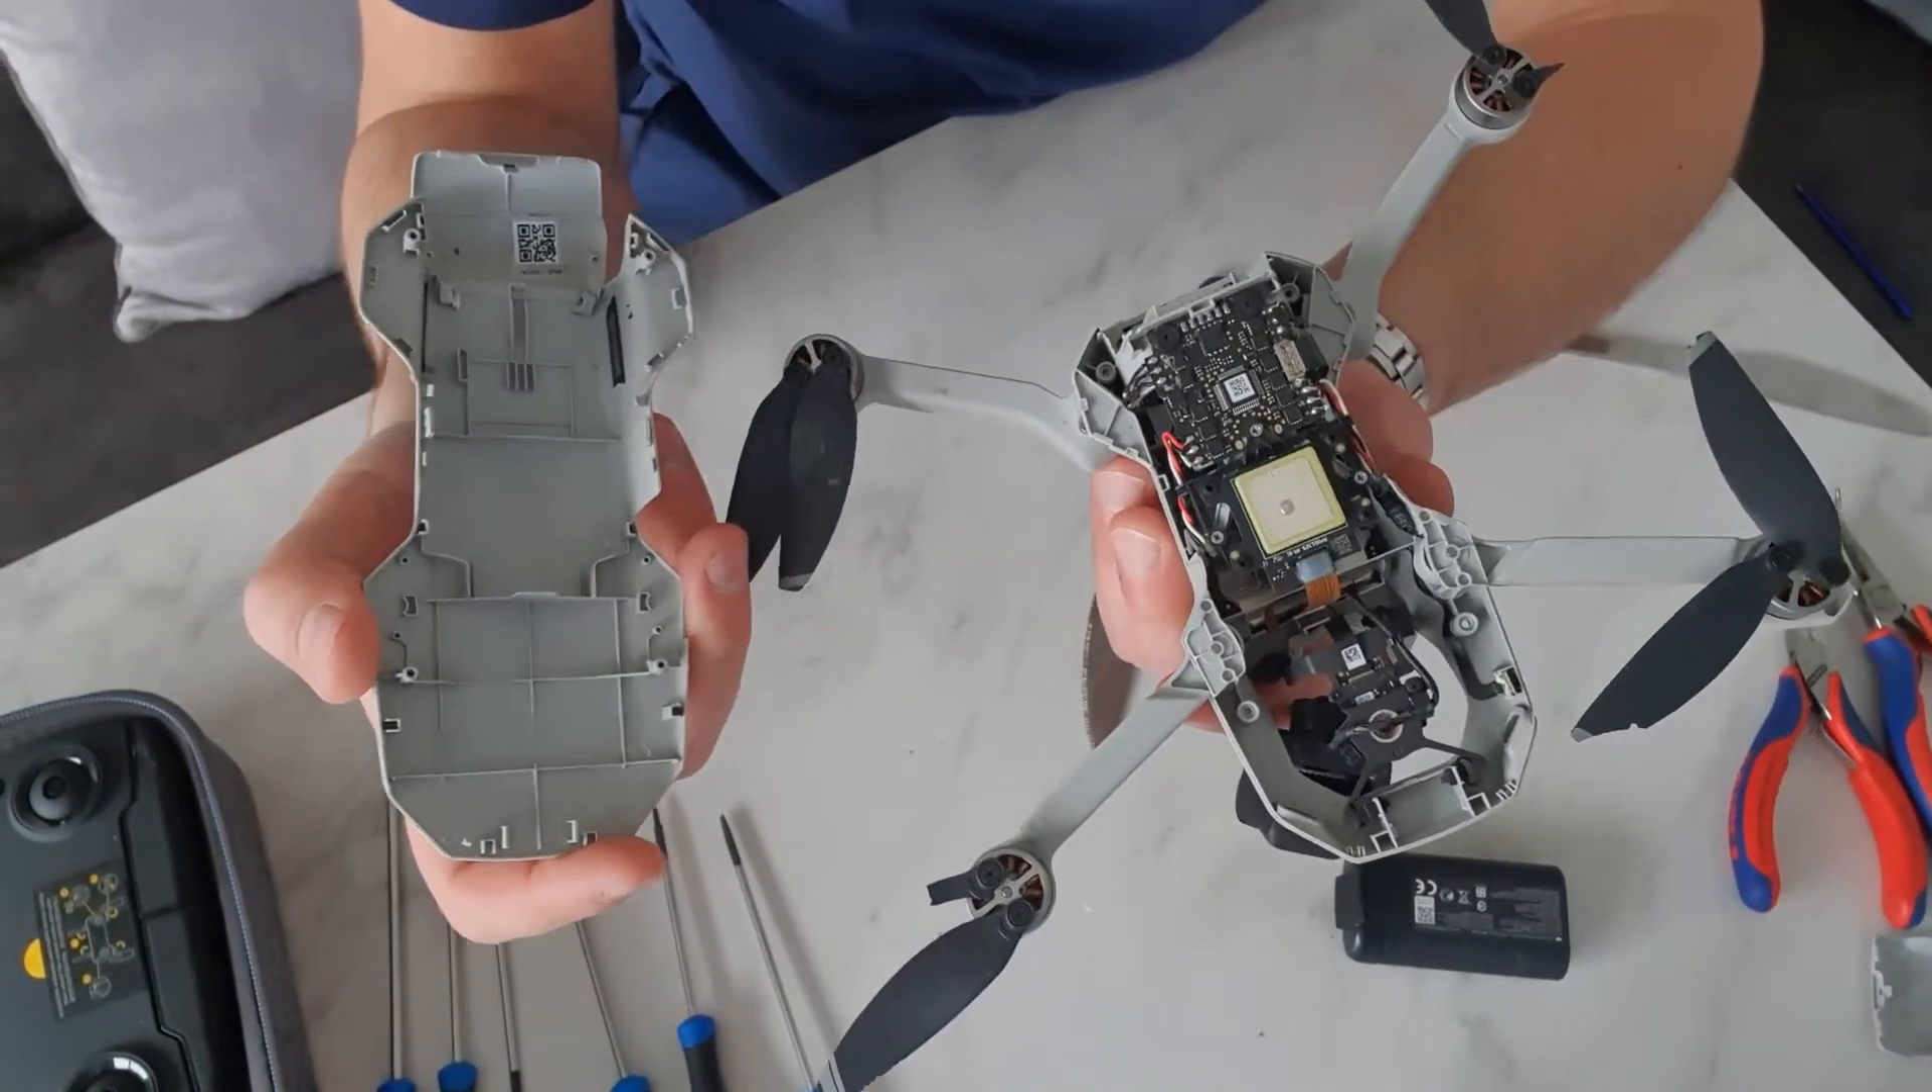And there we go. Top of the drone is off.